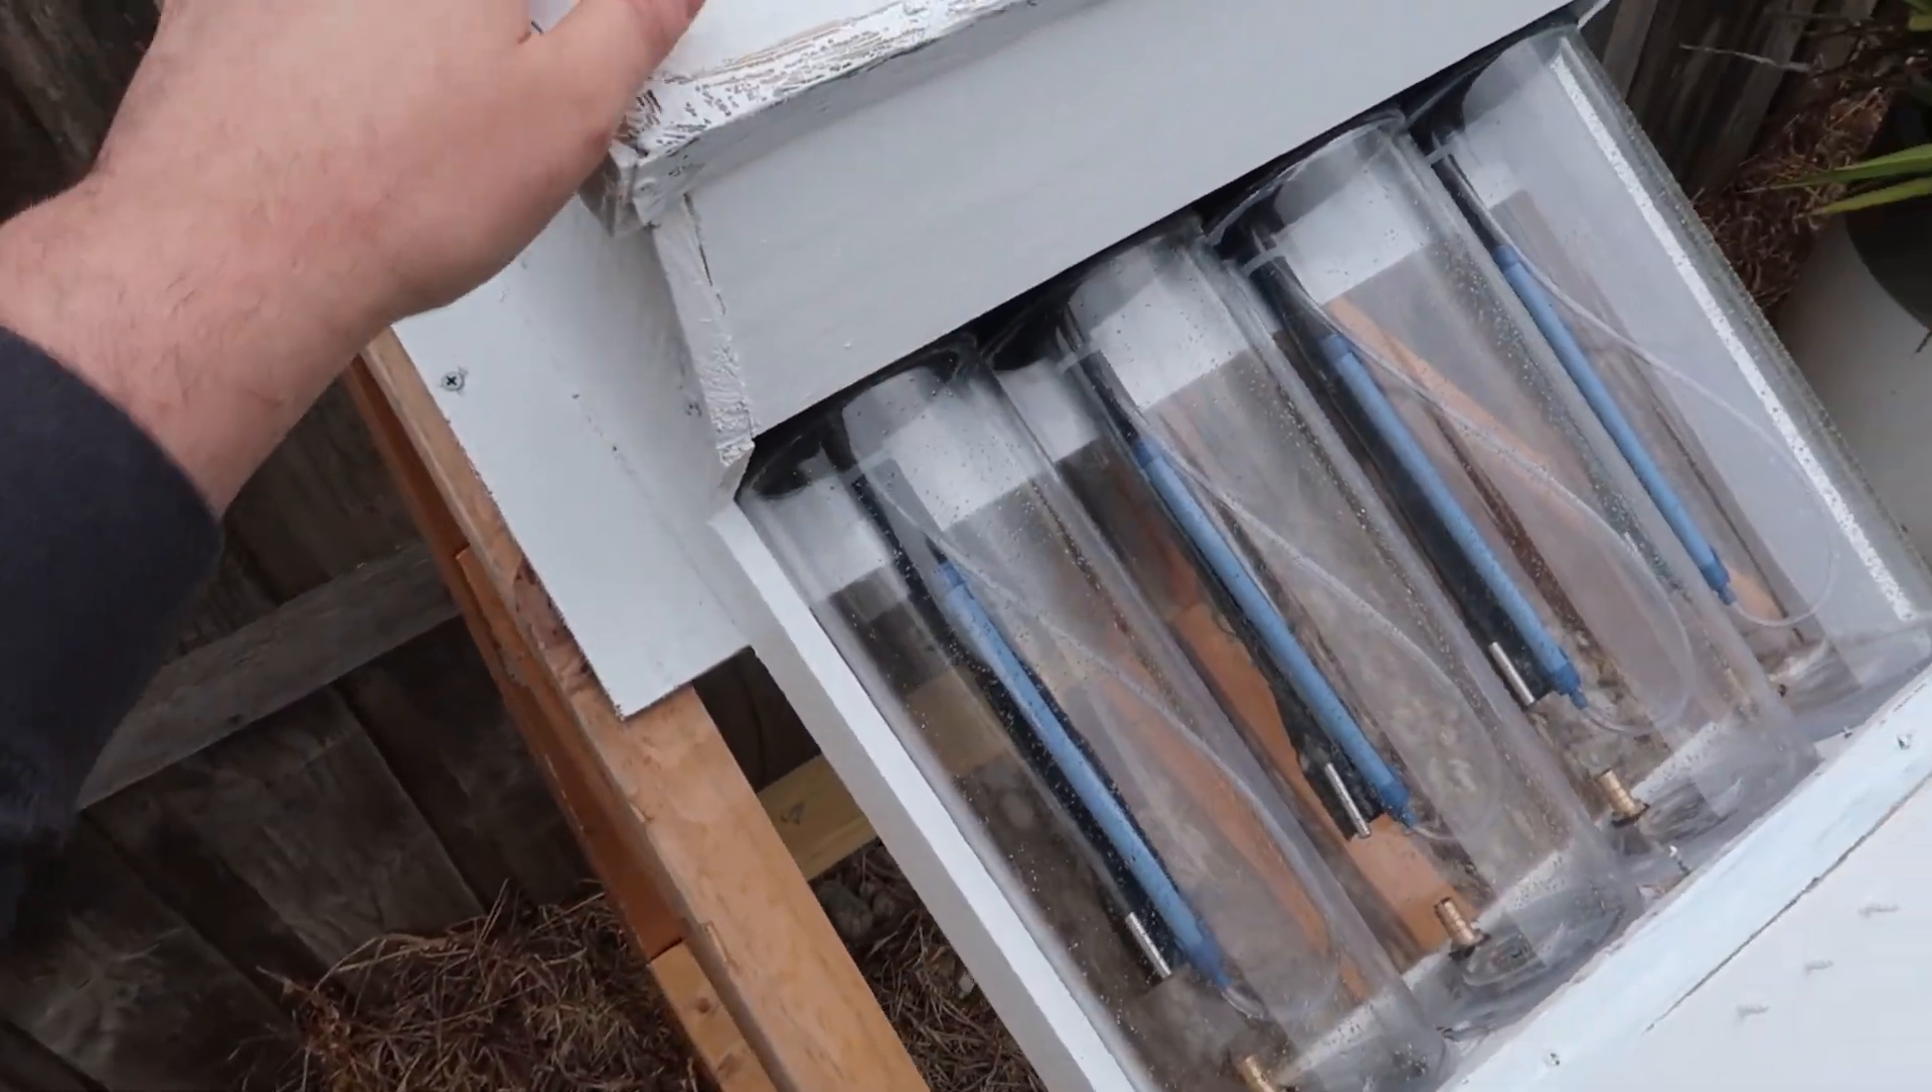You can see there I've actually put together the unit itself now it isn't enclosed yet.